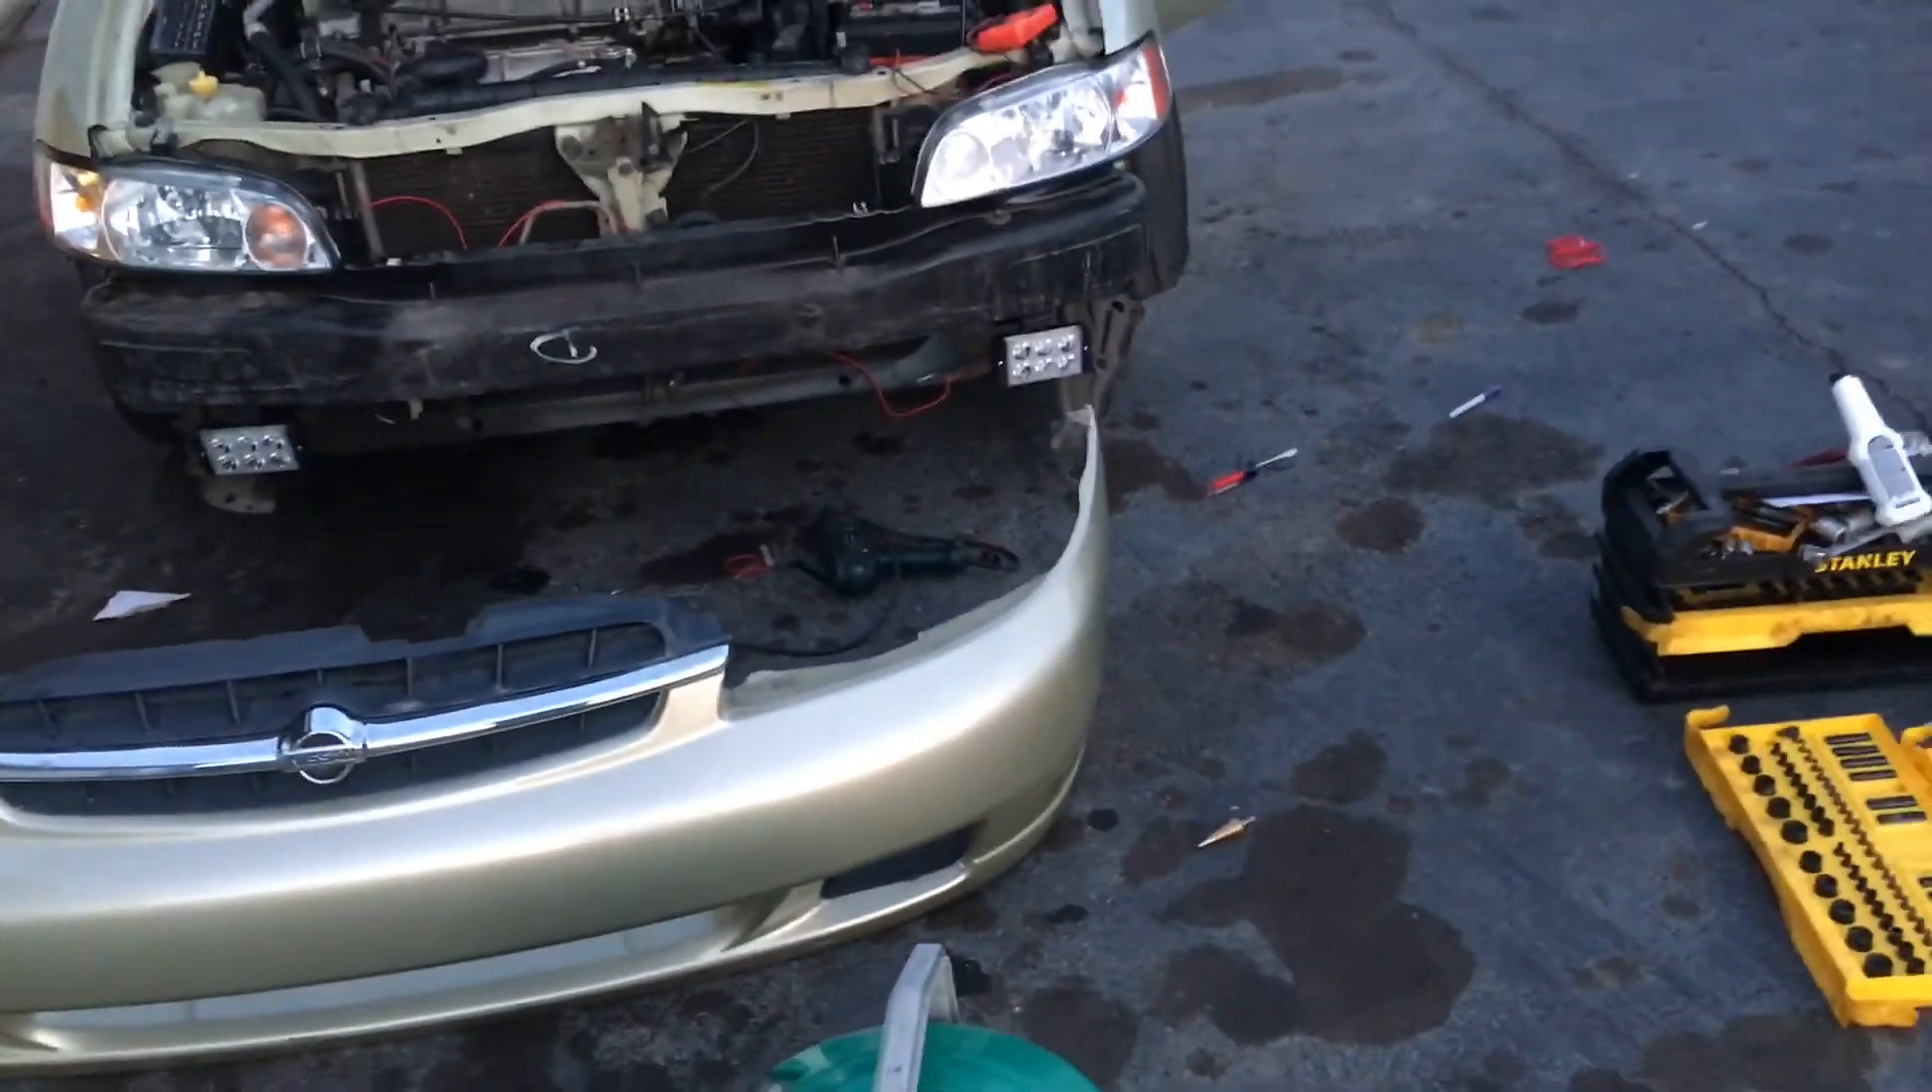We've got both fog lamps mounted and wired in.